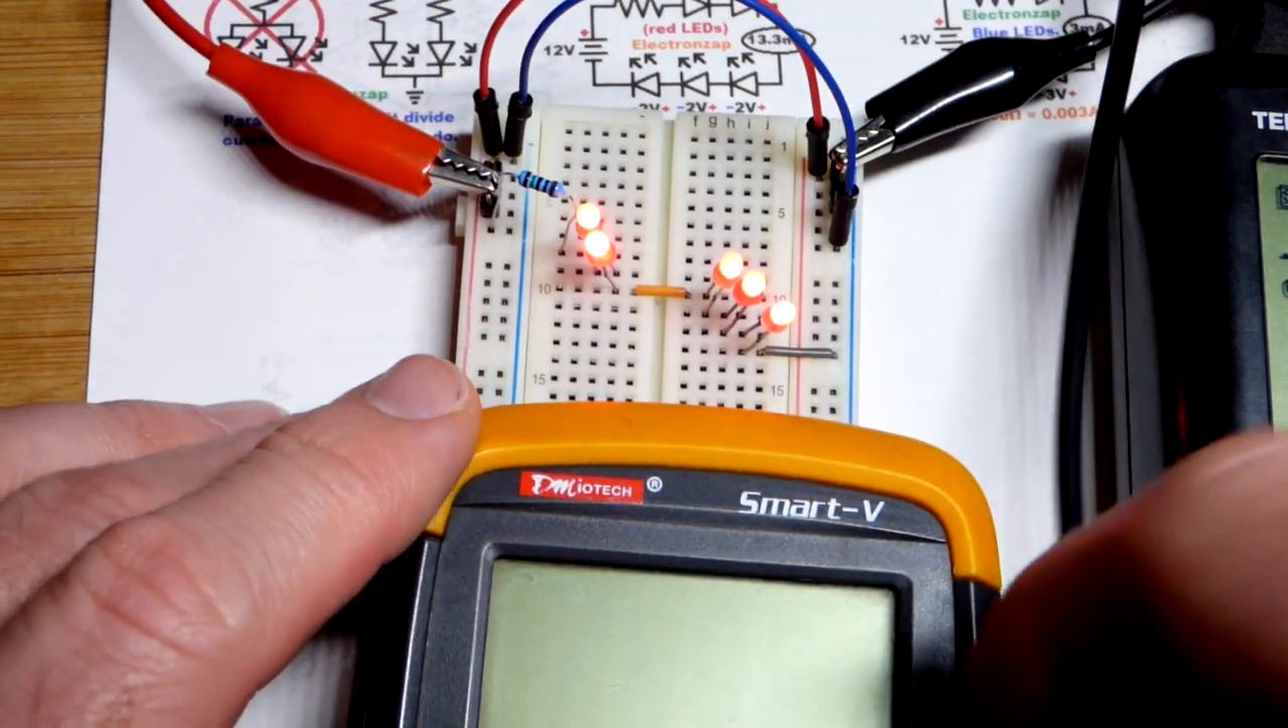And, uh, we got our circuit back together. We got our 5 LEDs.